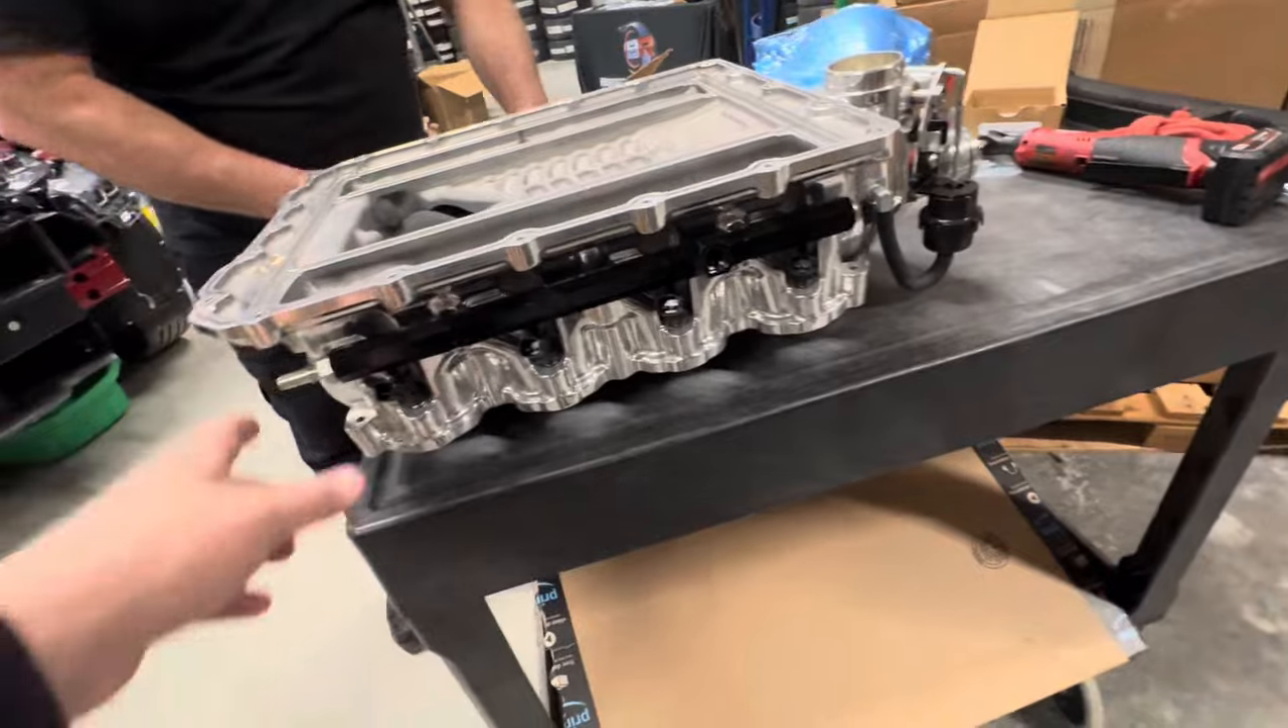You'll notice we also have our rails all installed.